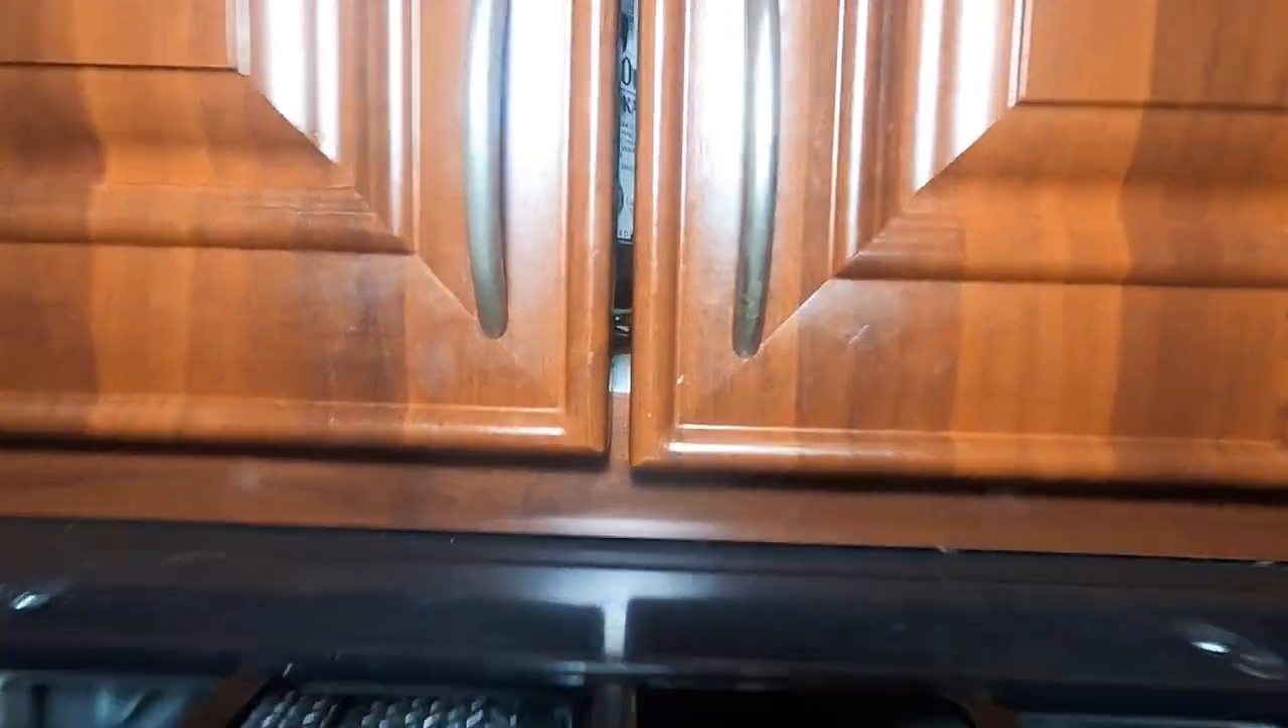And now the door's not shaking anymore. But as you can see, it's also not level.